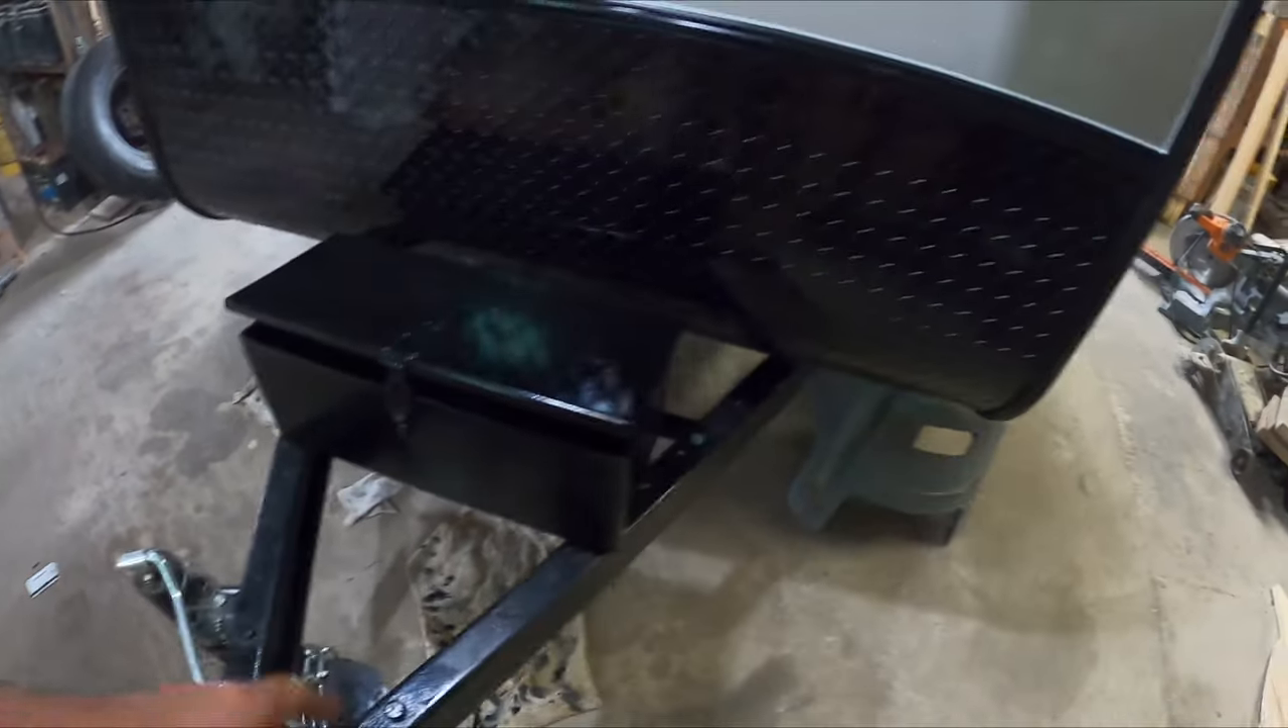So, I got my toolbox all together.